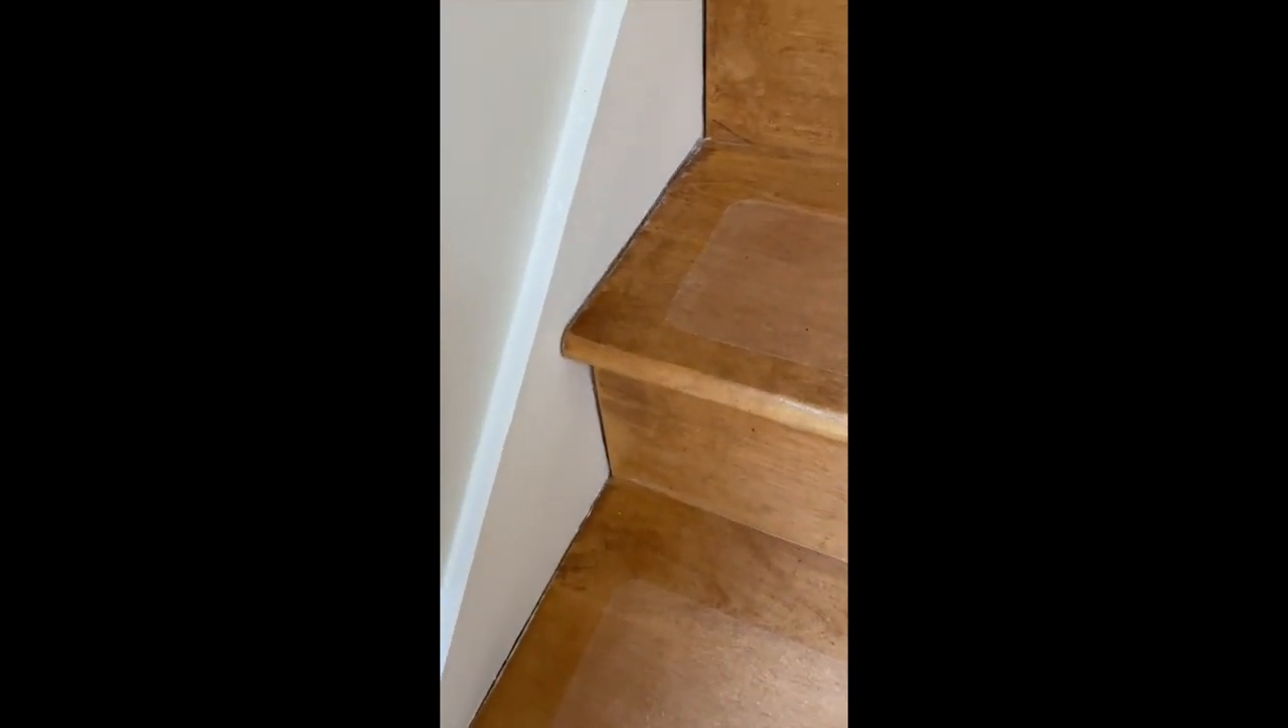So you can see with the risers and the steps here next to the skirt board that there is a, there's that crack there.